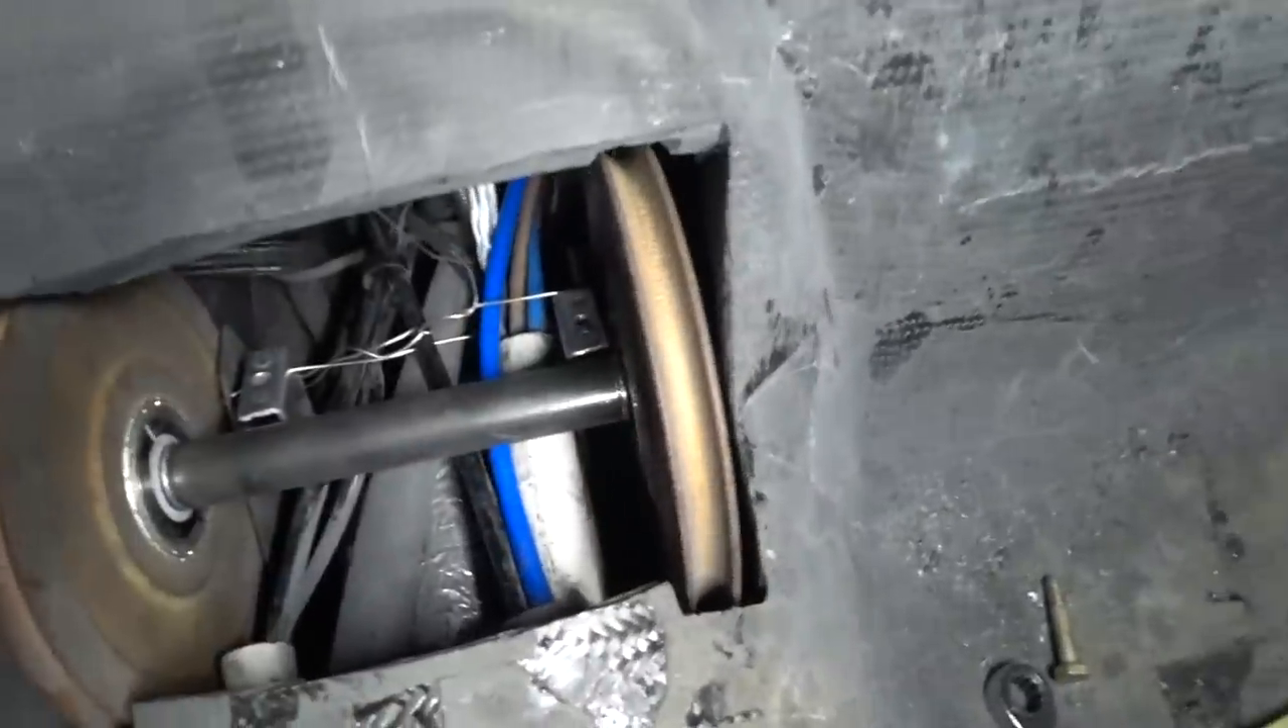So that's just mocked into place here, and I've got my little spacer in the middle there, which is a three quarter inch tube with a half inch ID.